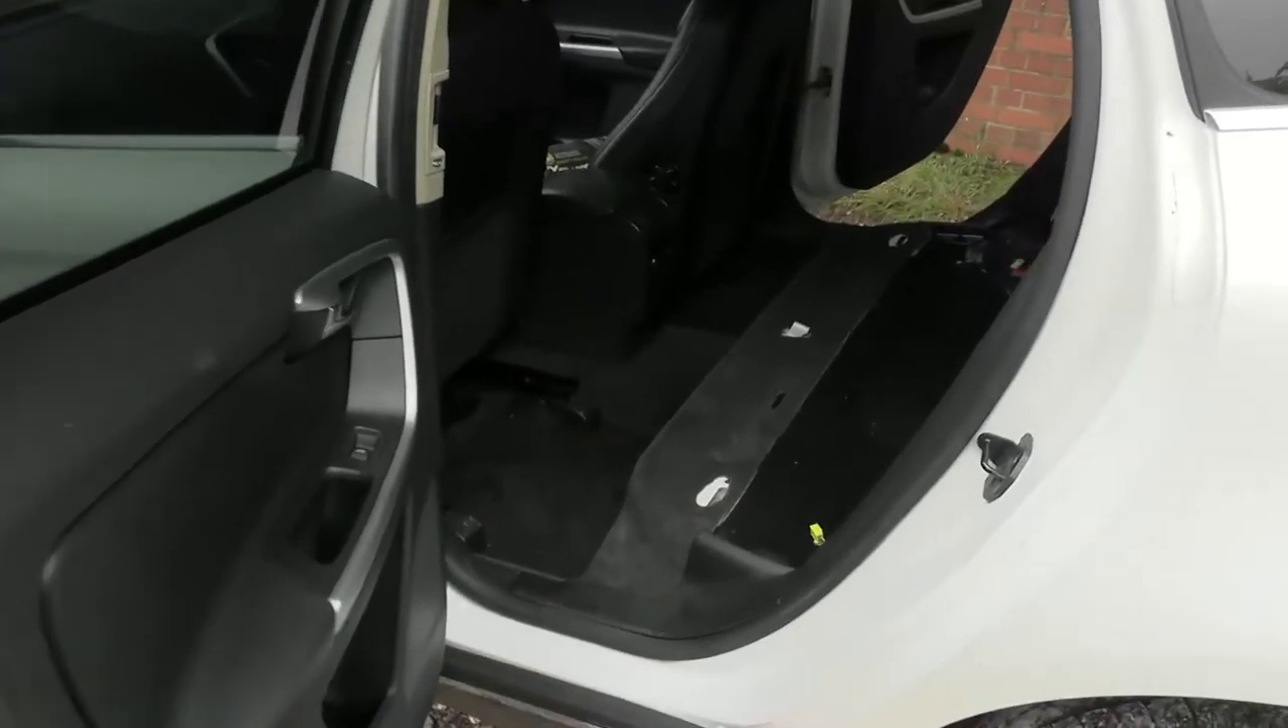Well this is the rear door, passenger side. I've taken the rear seat out.